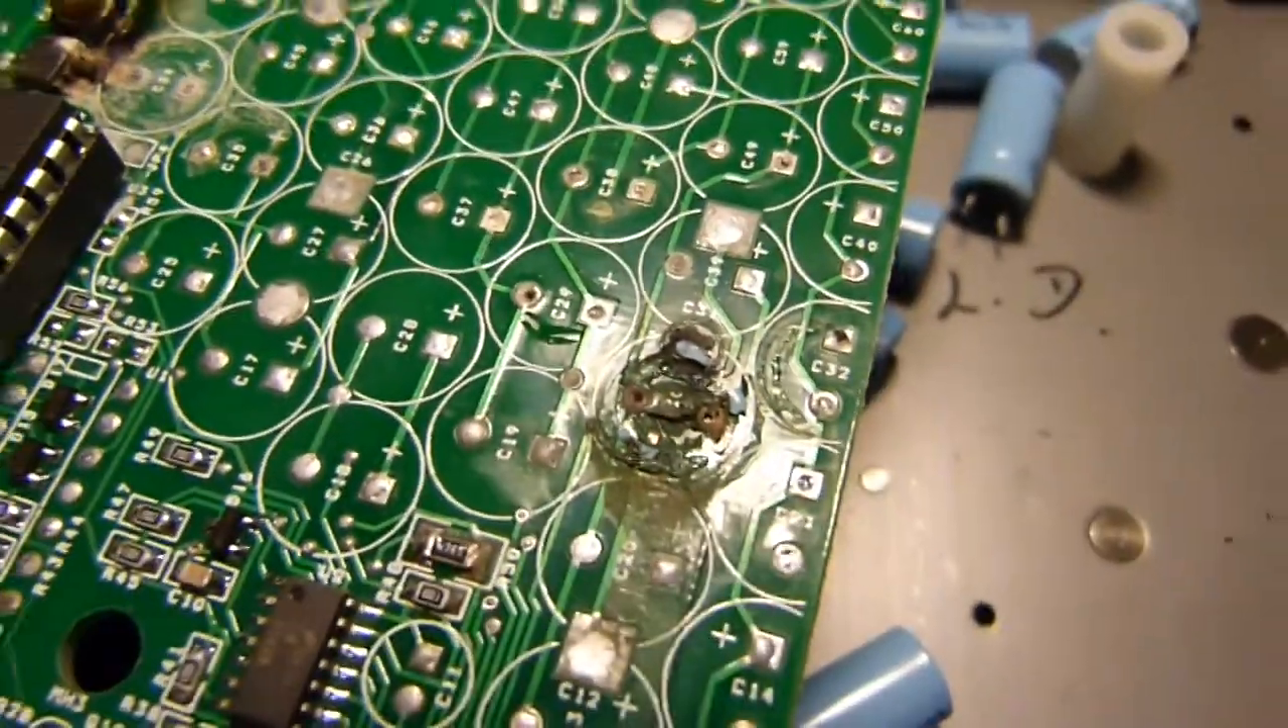Just got done desoldering all the supercapacitors.